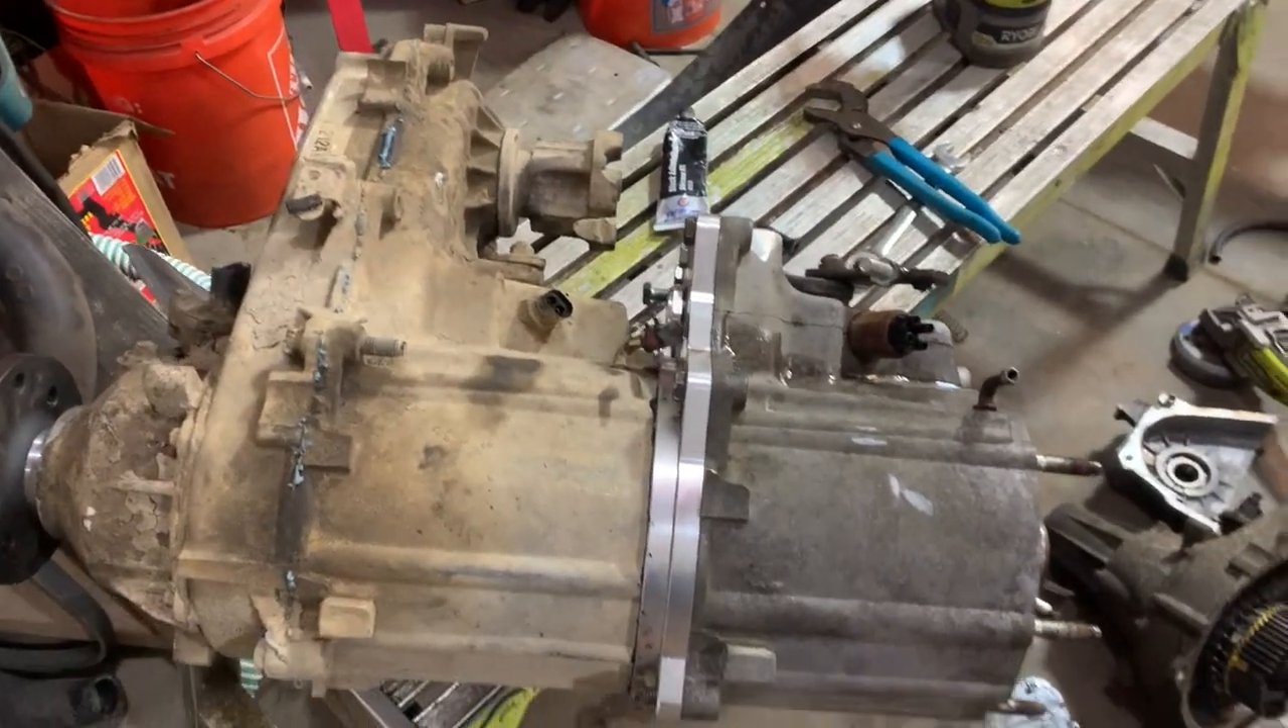So, I have the two cases loosely mated up.